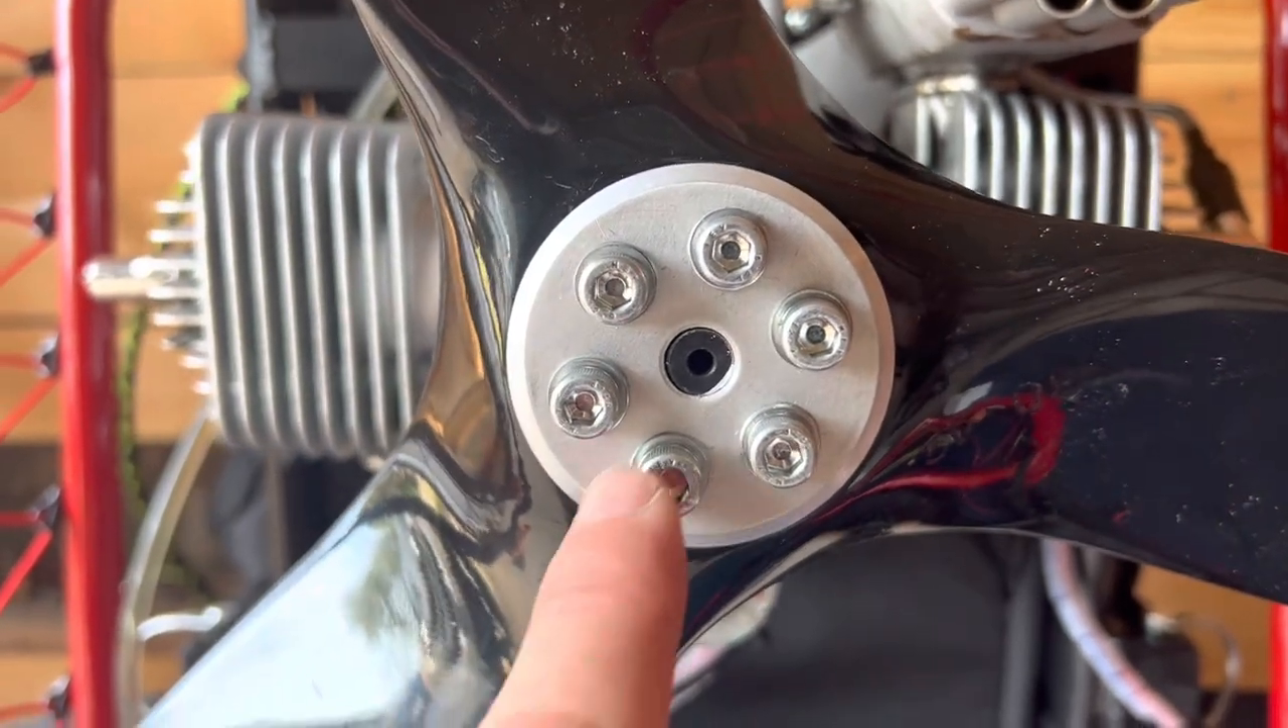Now we've got the prop installed on the DLE 170 again.